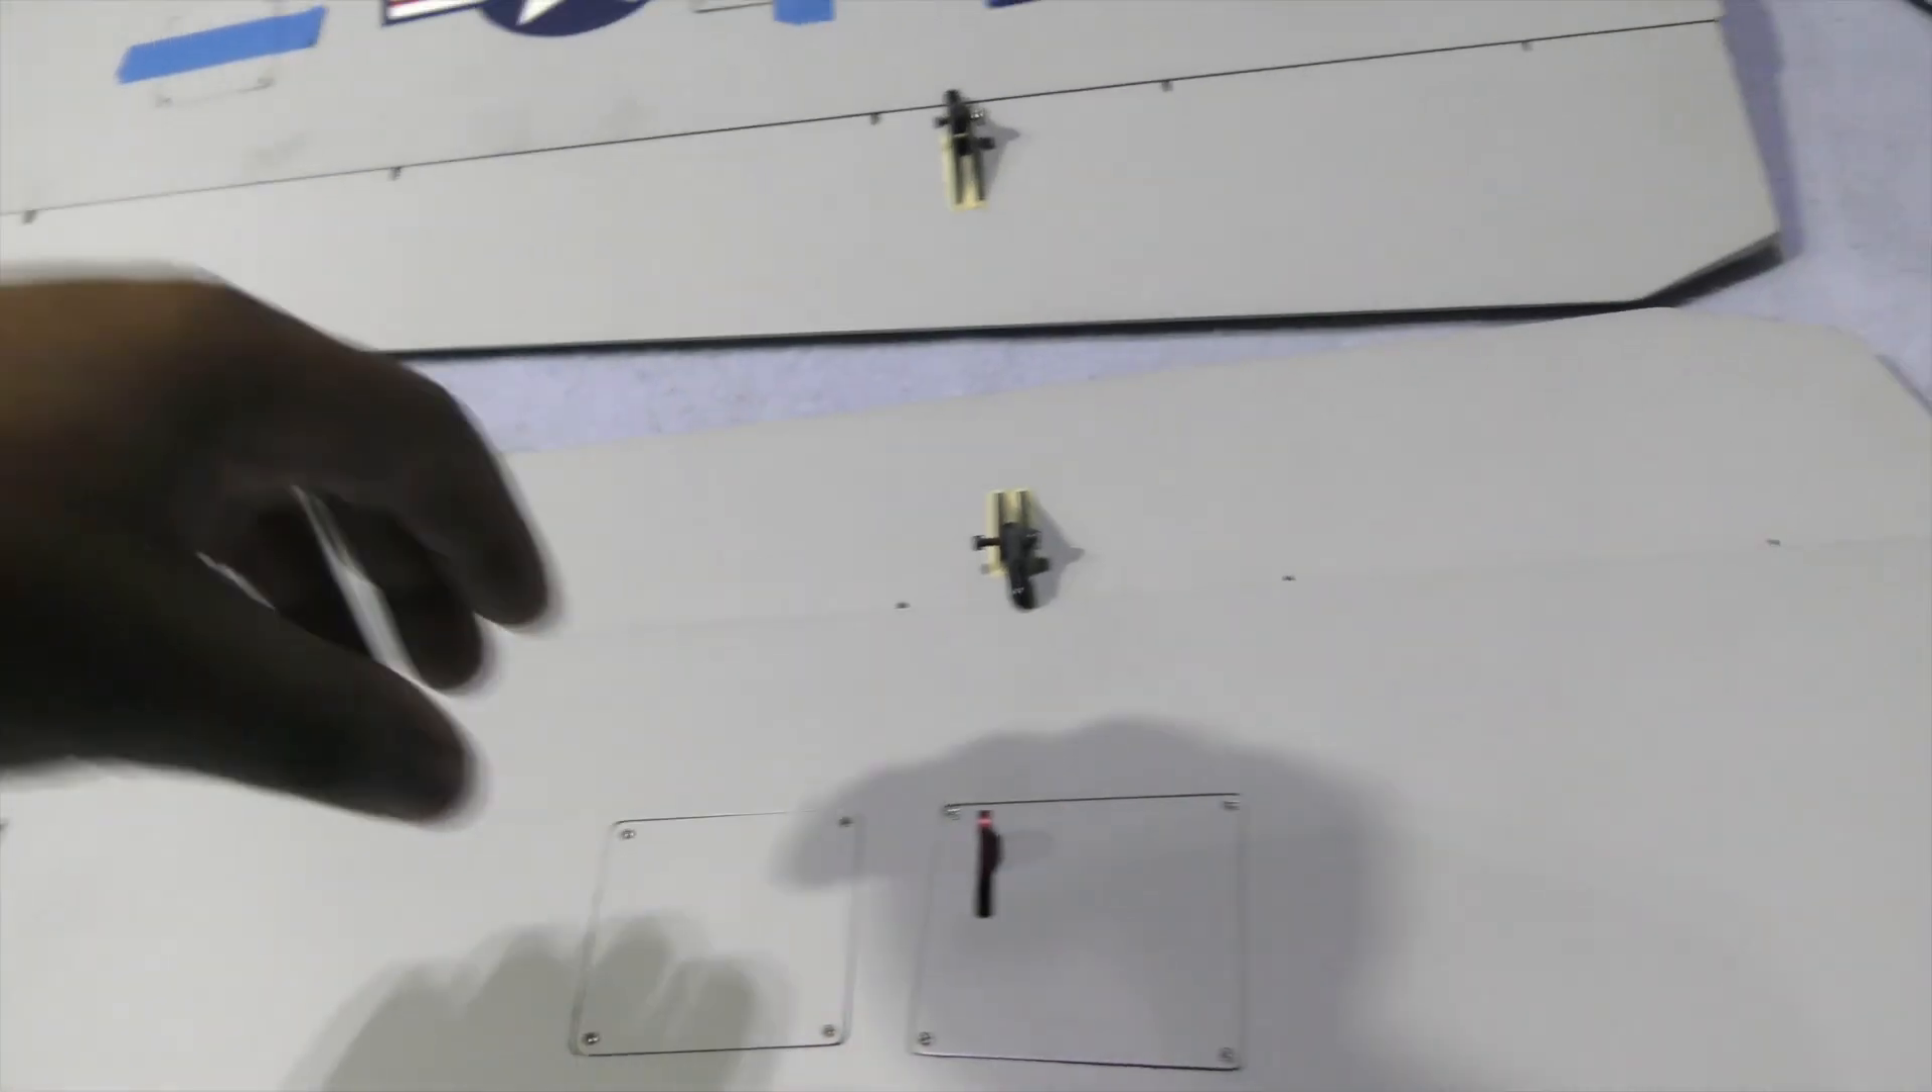On the wings, we are also missing the threaded rod or whatever rod goes in between the servo arm and the control surface attachment.